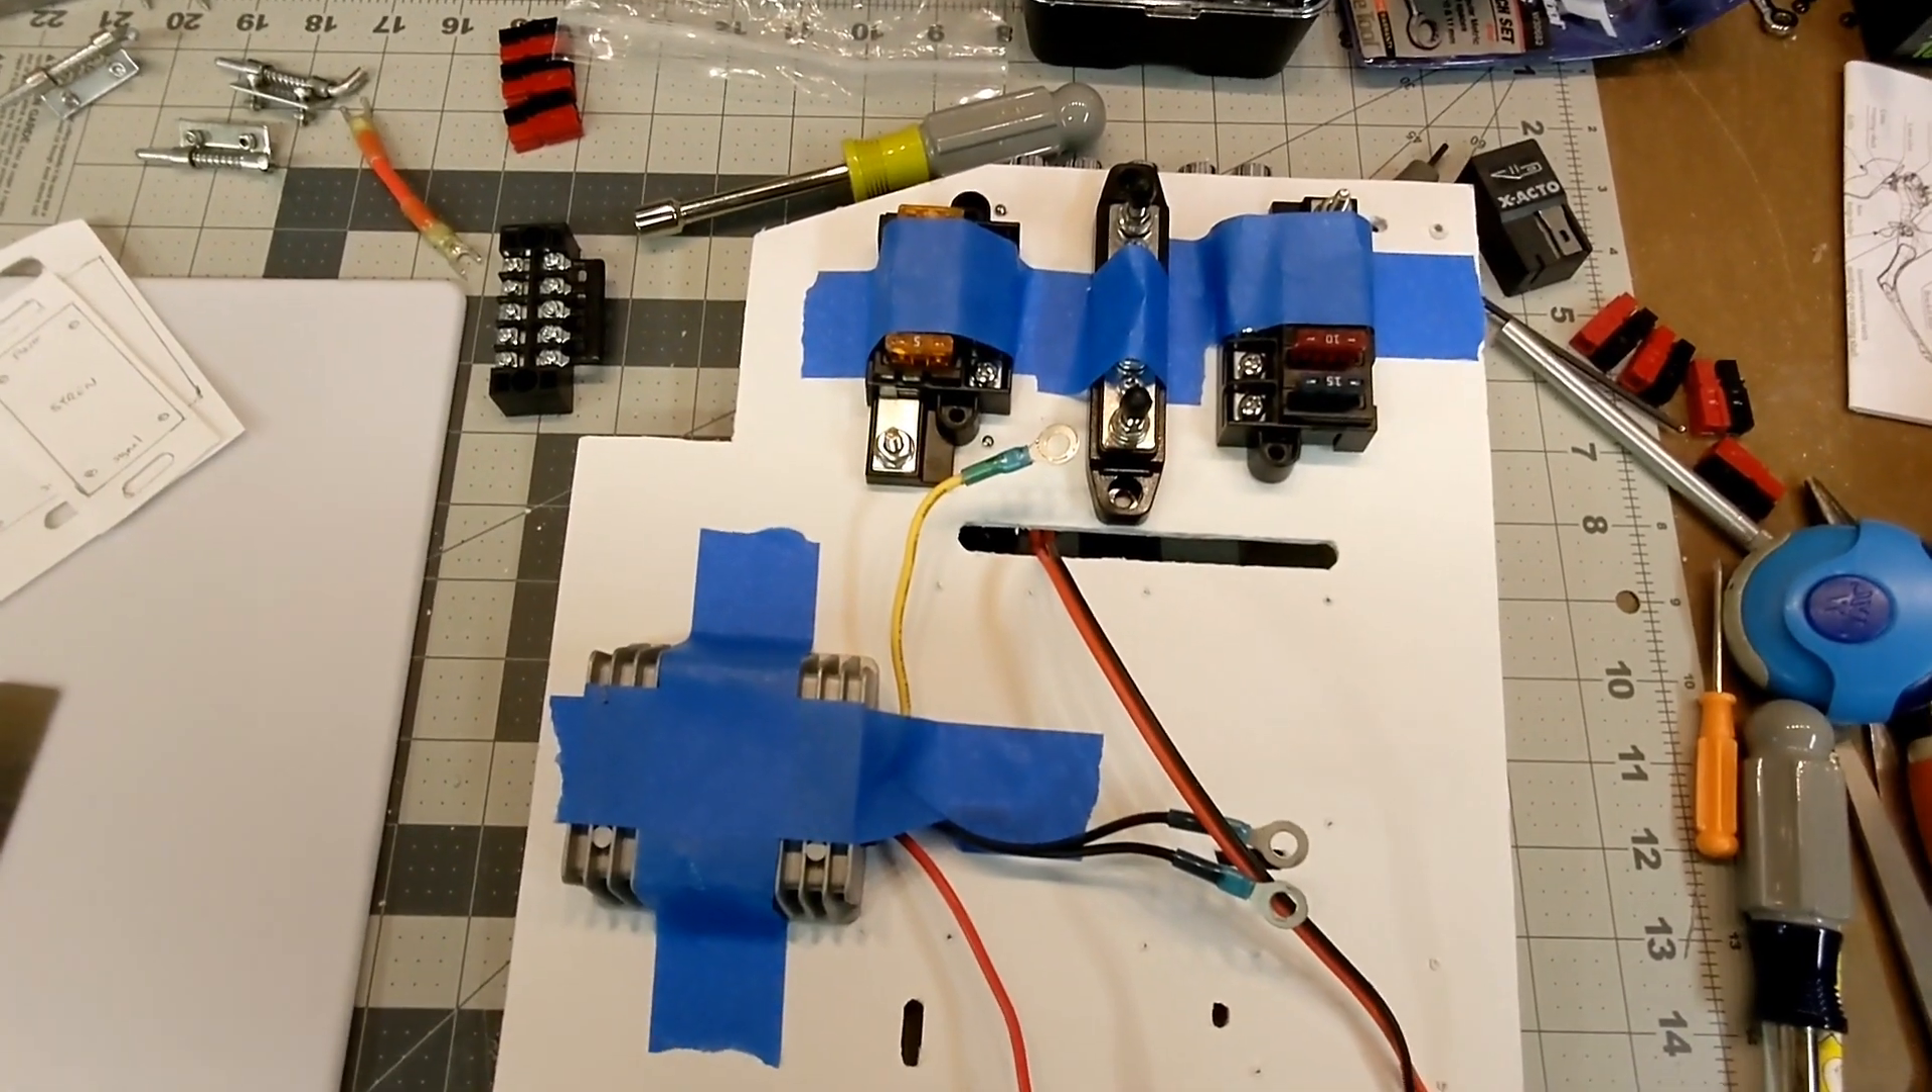On the back side, I've kind of taped into place some of the main components just as an idea of where things might go.